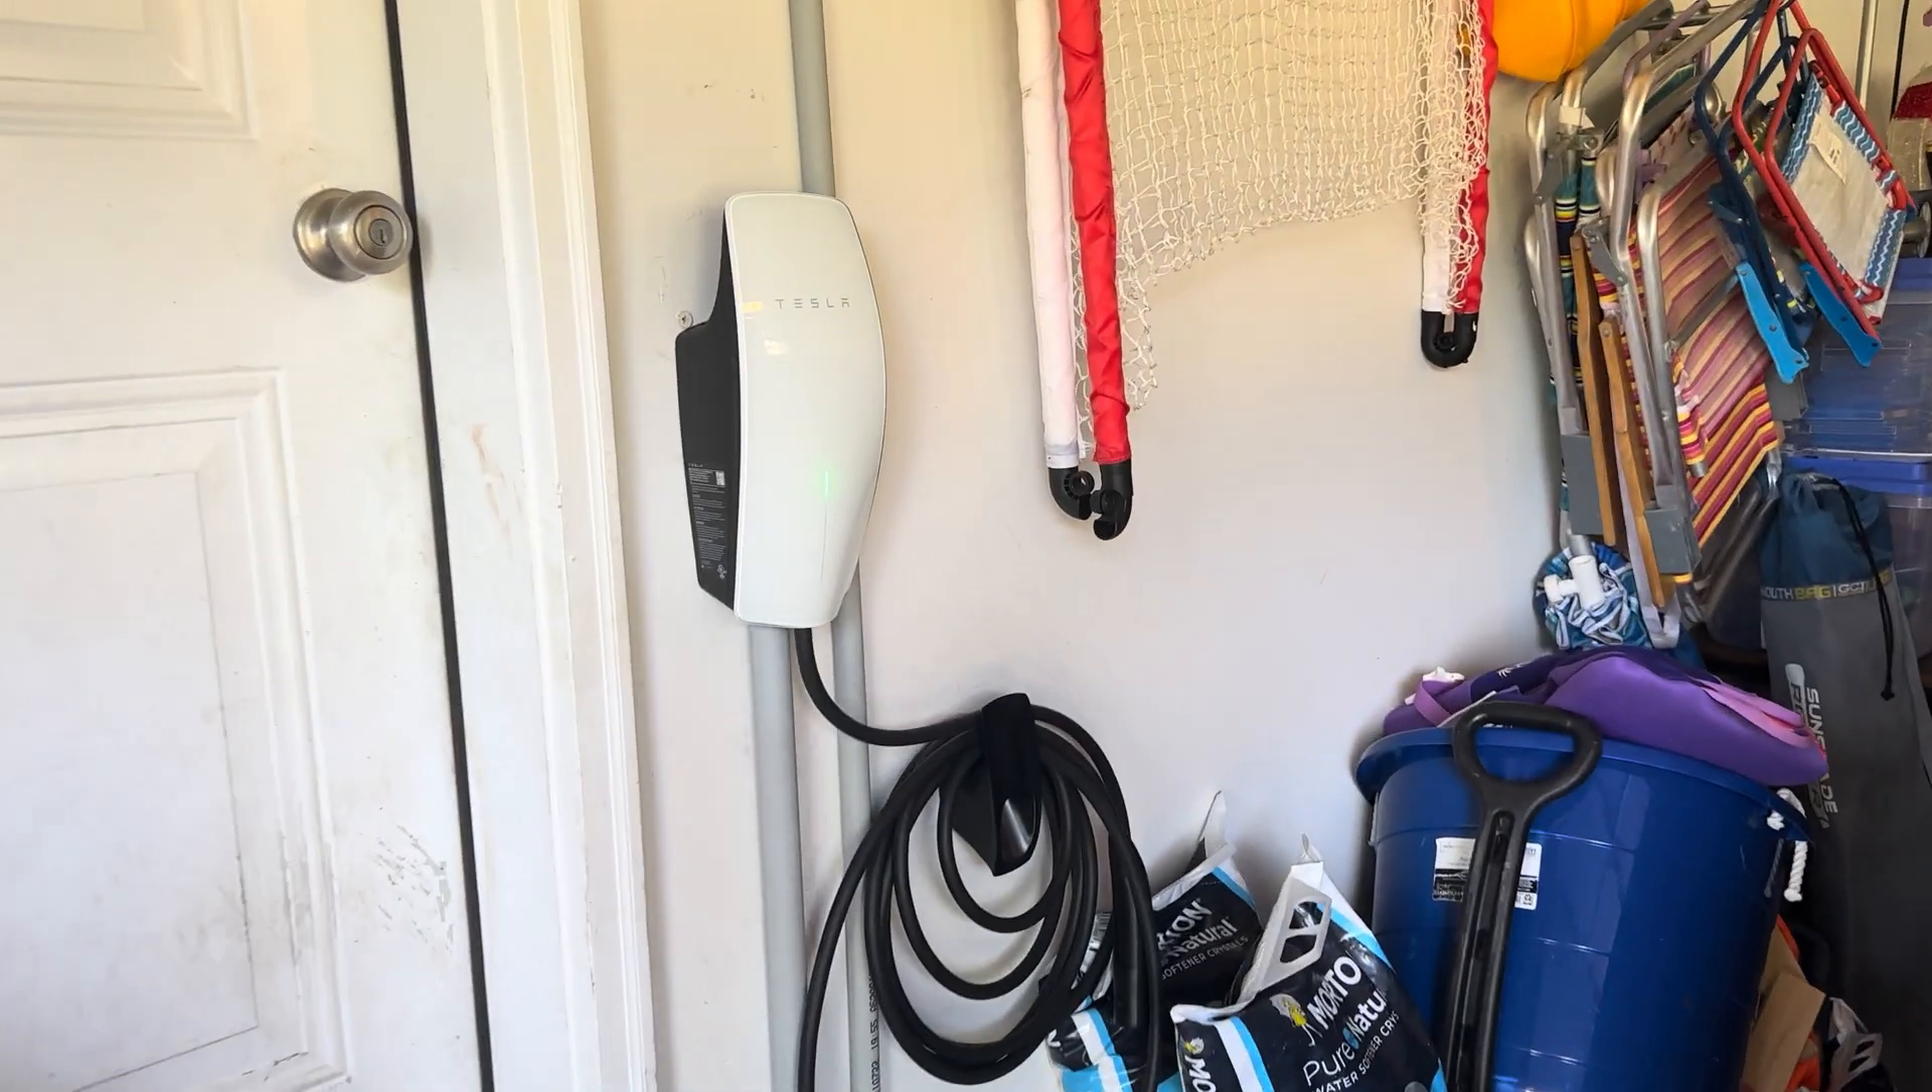I finally got this all set up. I replaced a Gen 2 with a Gen 3 wall connector here coming down from the basement from a sub panel.